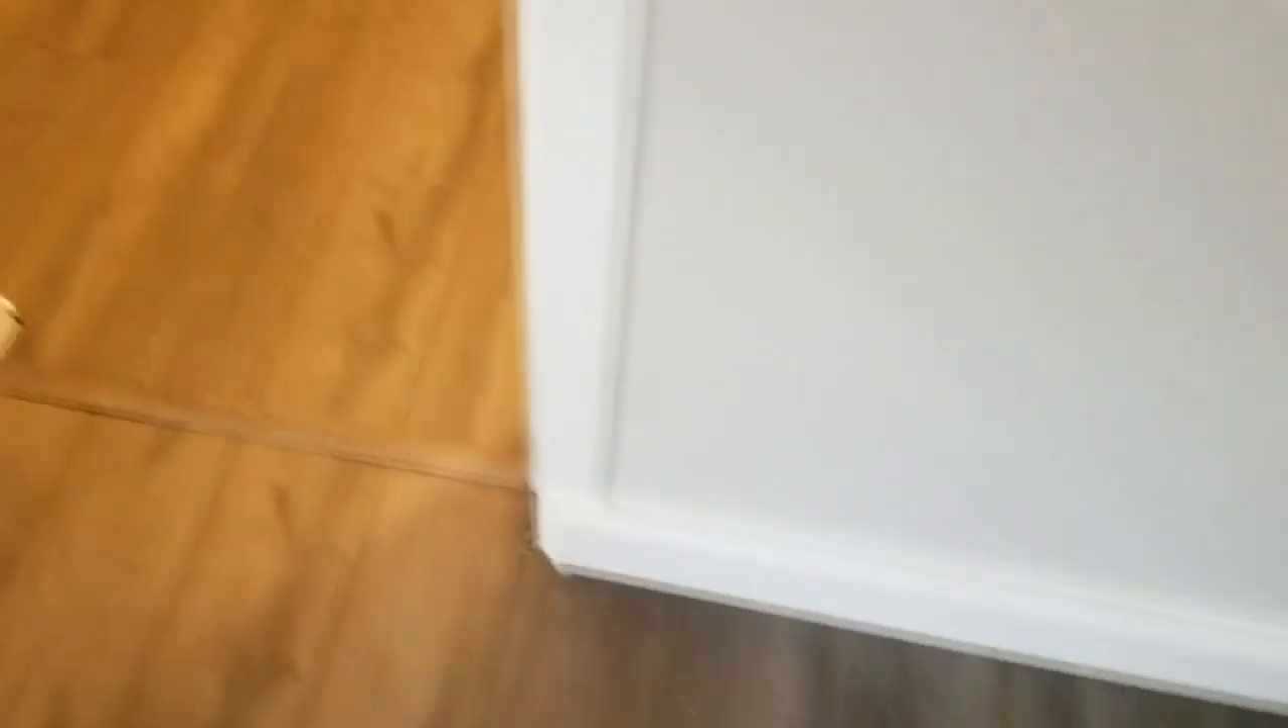And then as you see here, we've installed the baseboard.